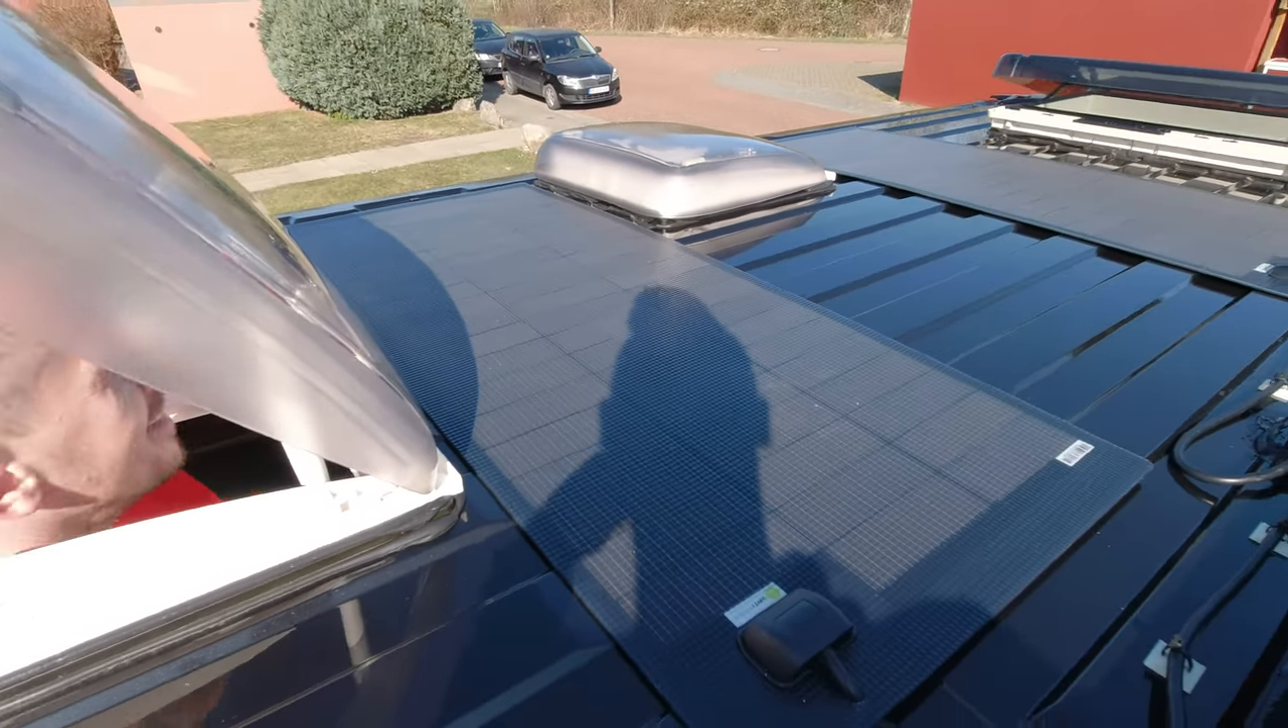Das heißt, hier ist die Solaranlage jetzt drauf.